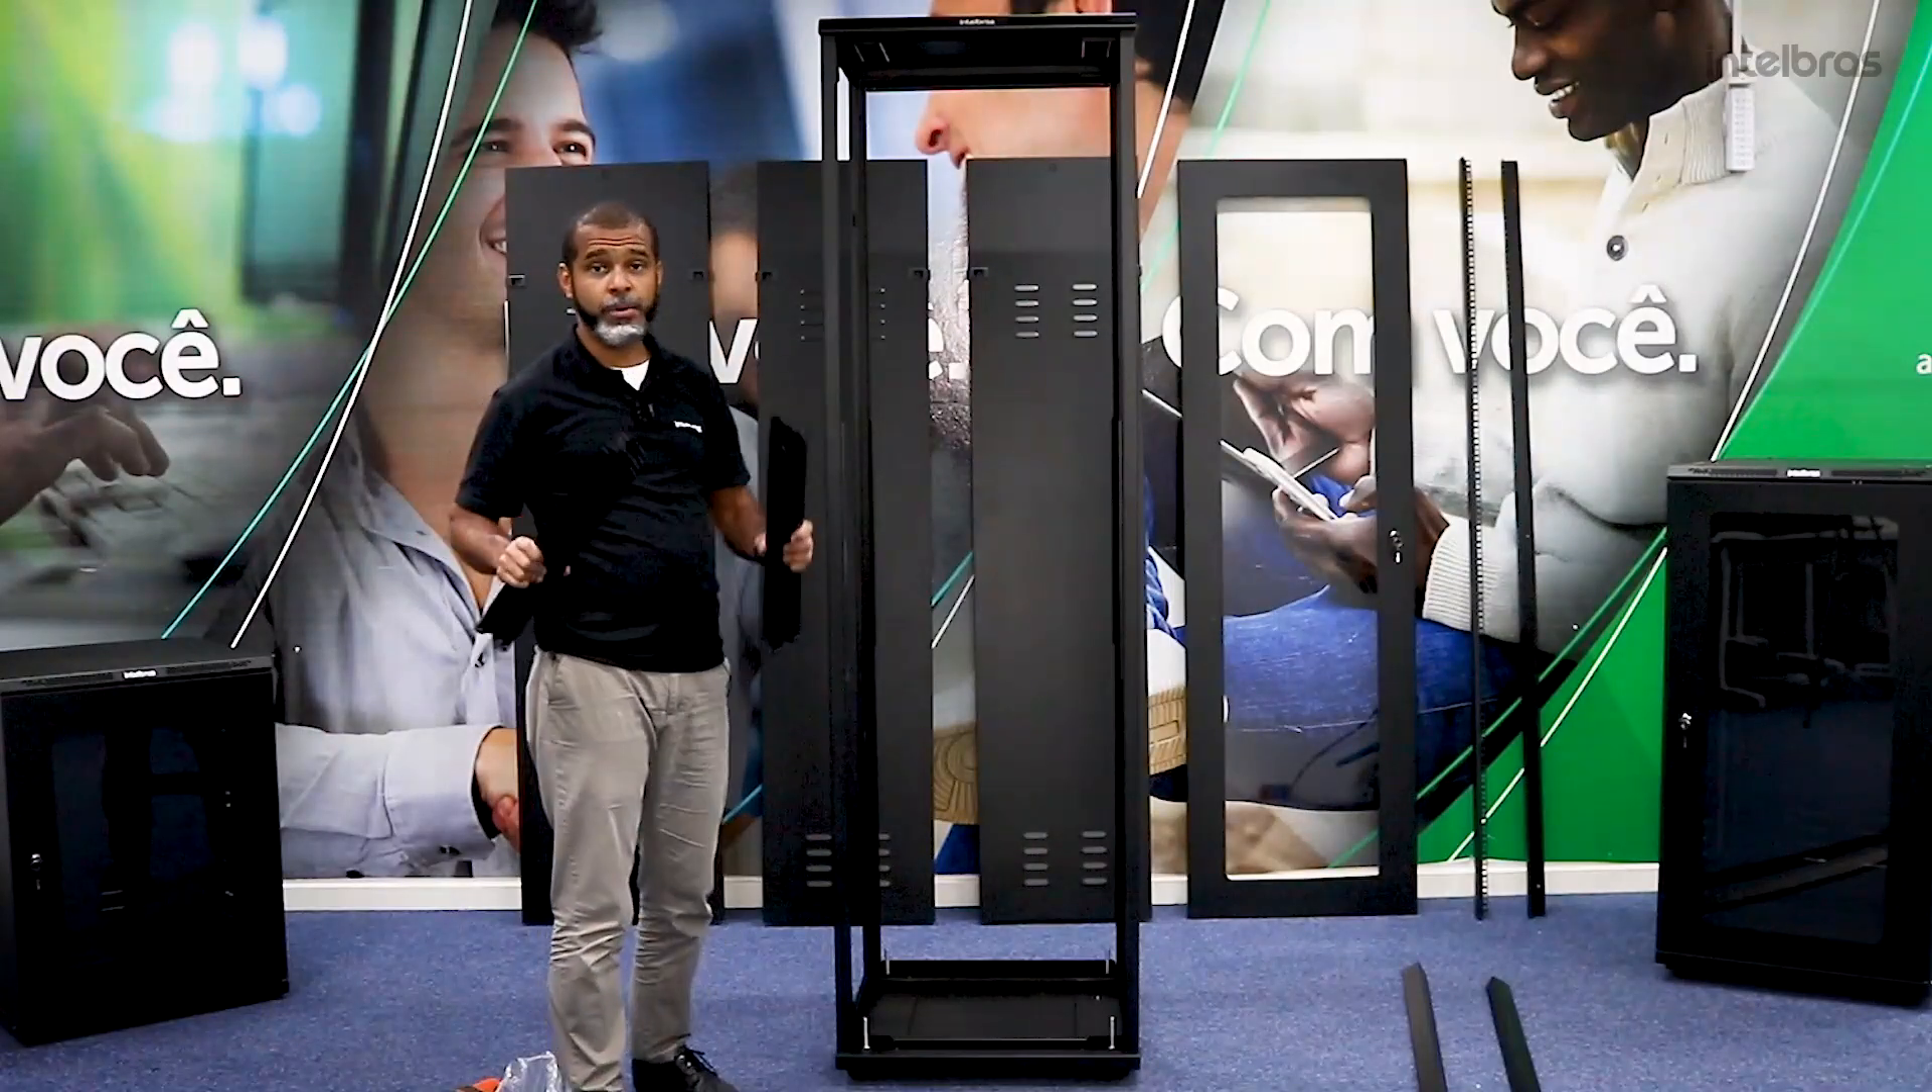Bom, agora a estrutura básica já está montada.